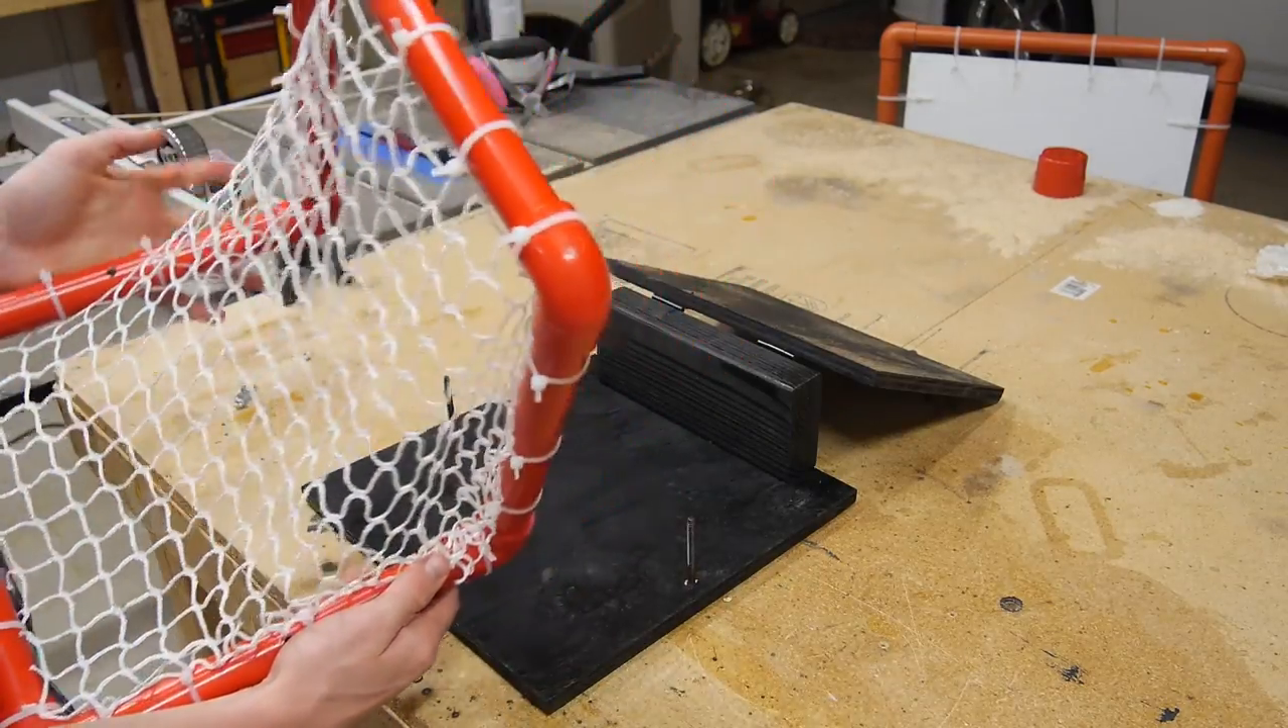Now I have the net all strung on here.